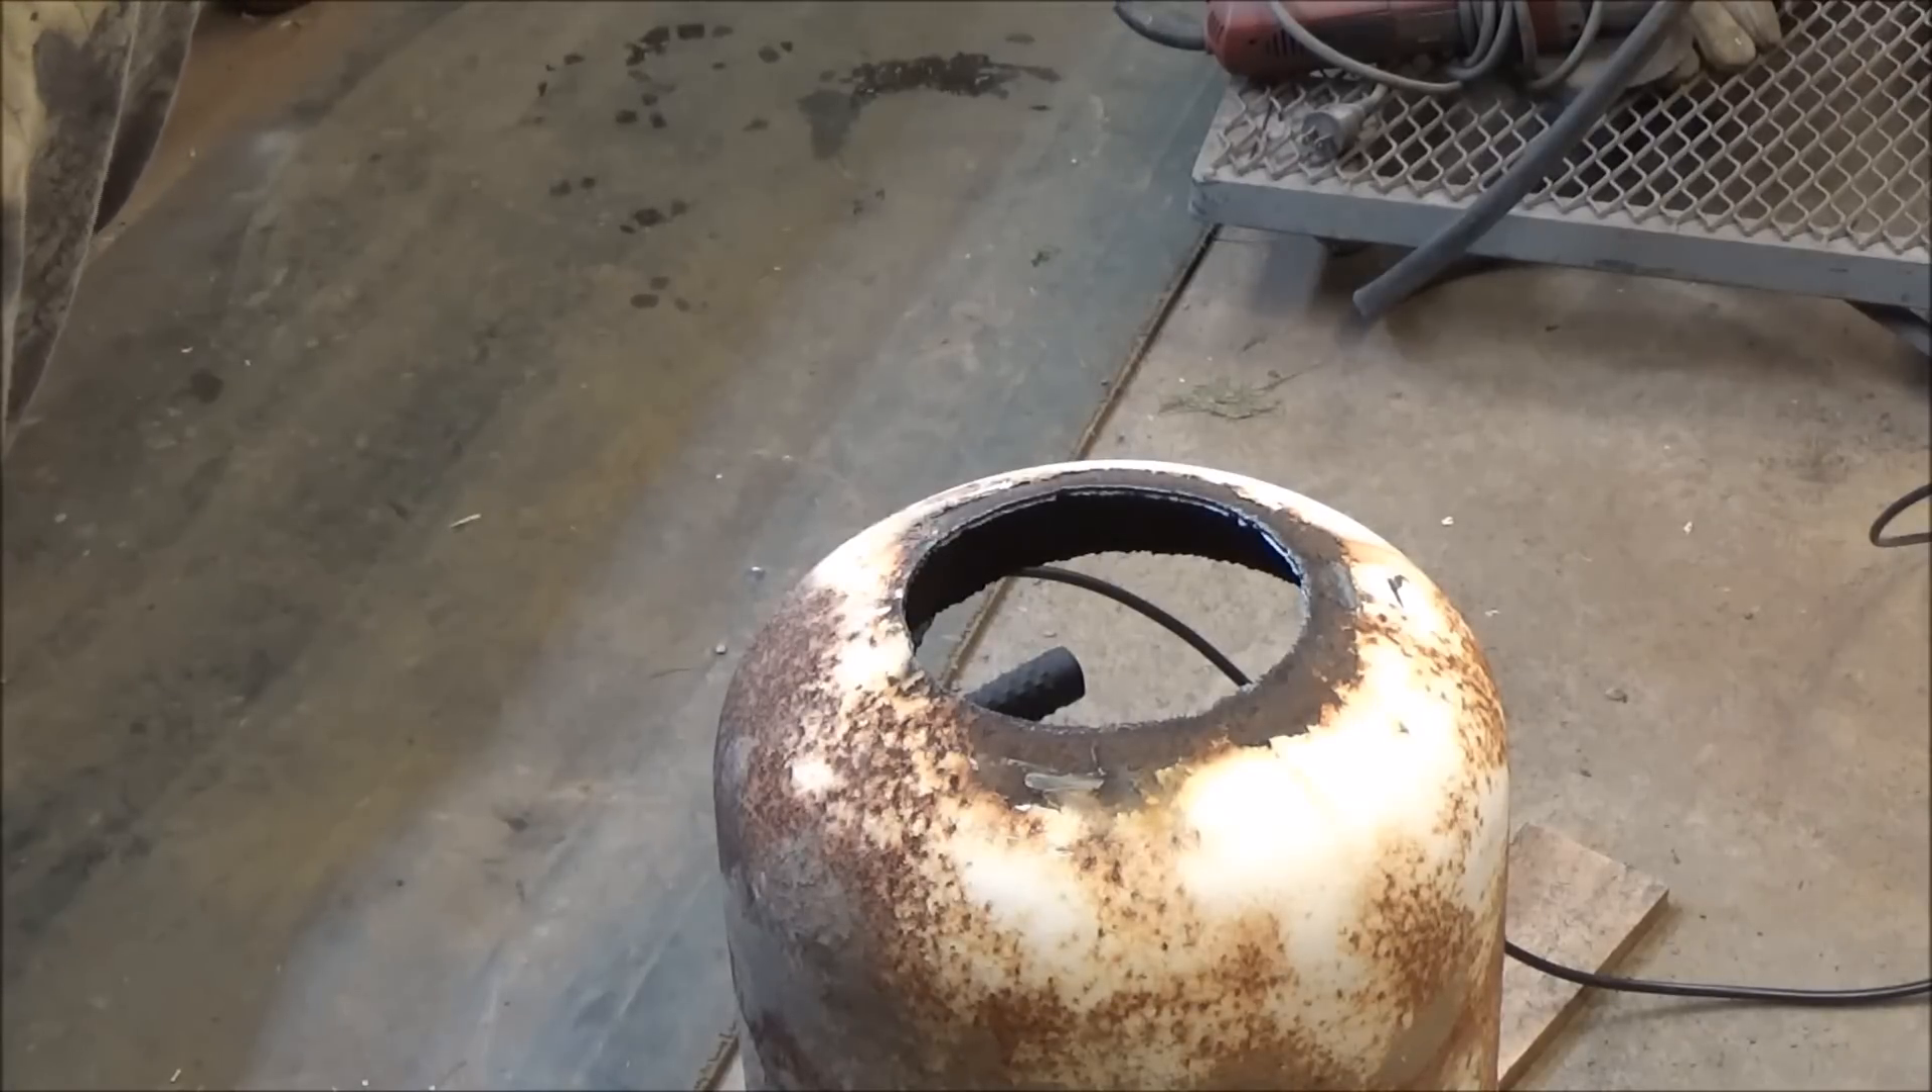So, I'm going to get this cut out now. Okay, now we've got the top cut out.